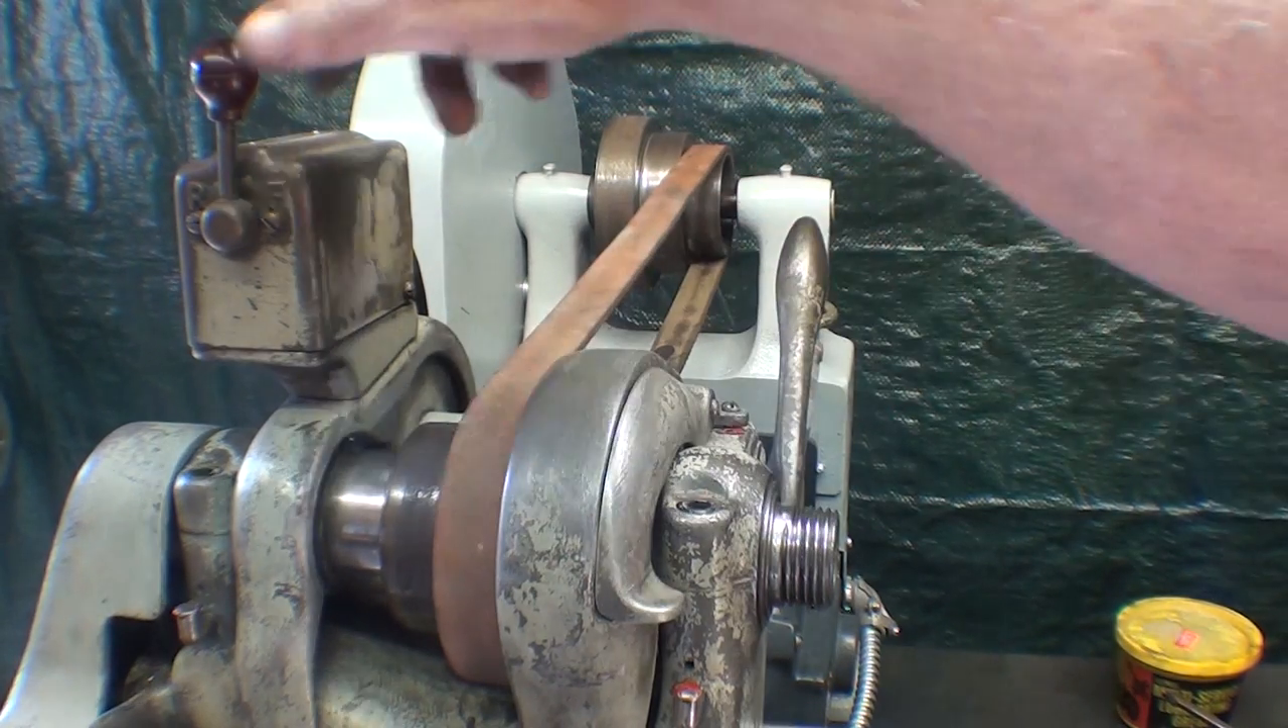Now I put the belt on. Plugged it back in.